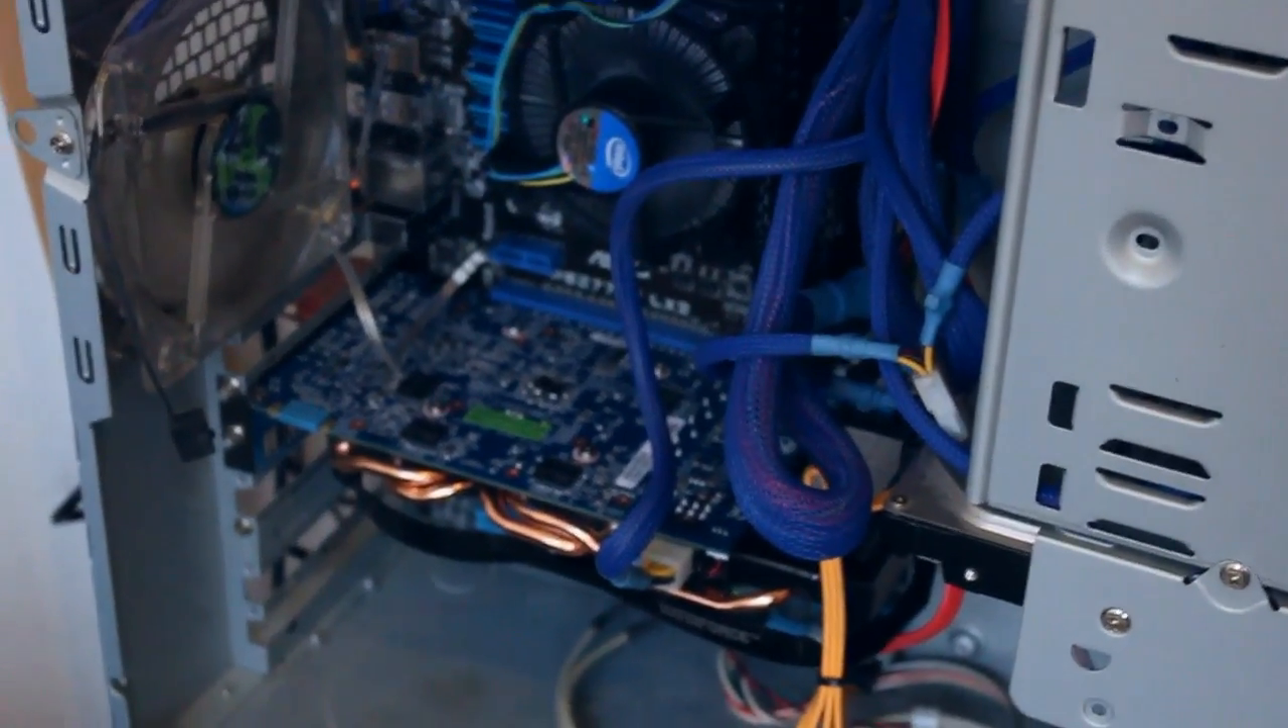It's quite messy. I haven't tied any of the cables back.